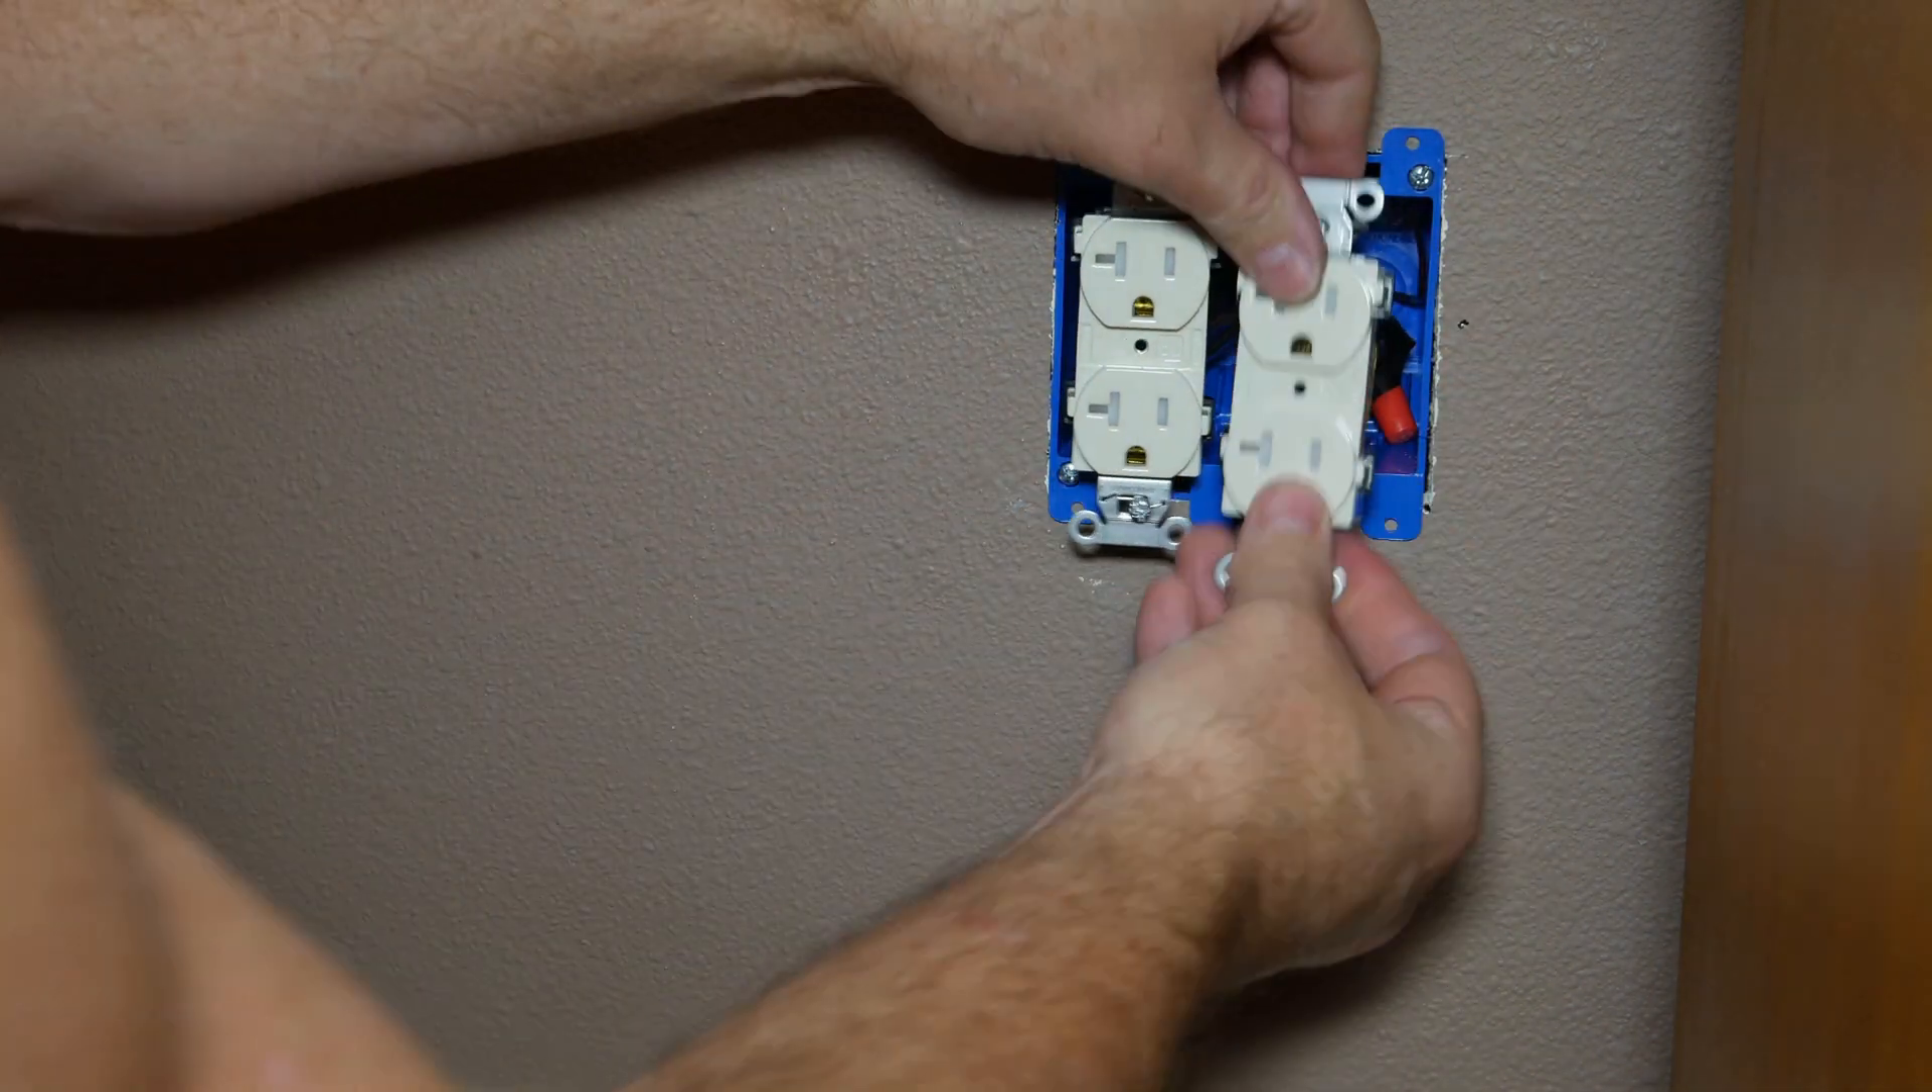Now, all that's left is to push the wires in the box, screw in the receptacles and put the wall plate on.